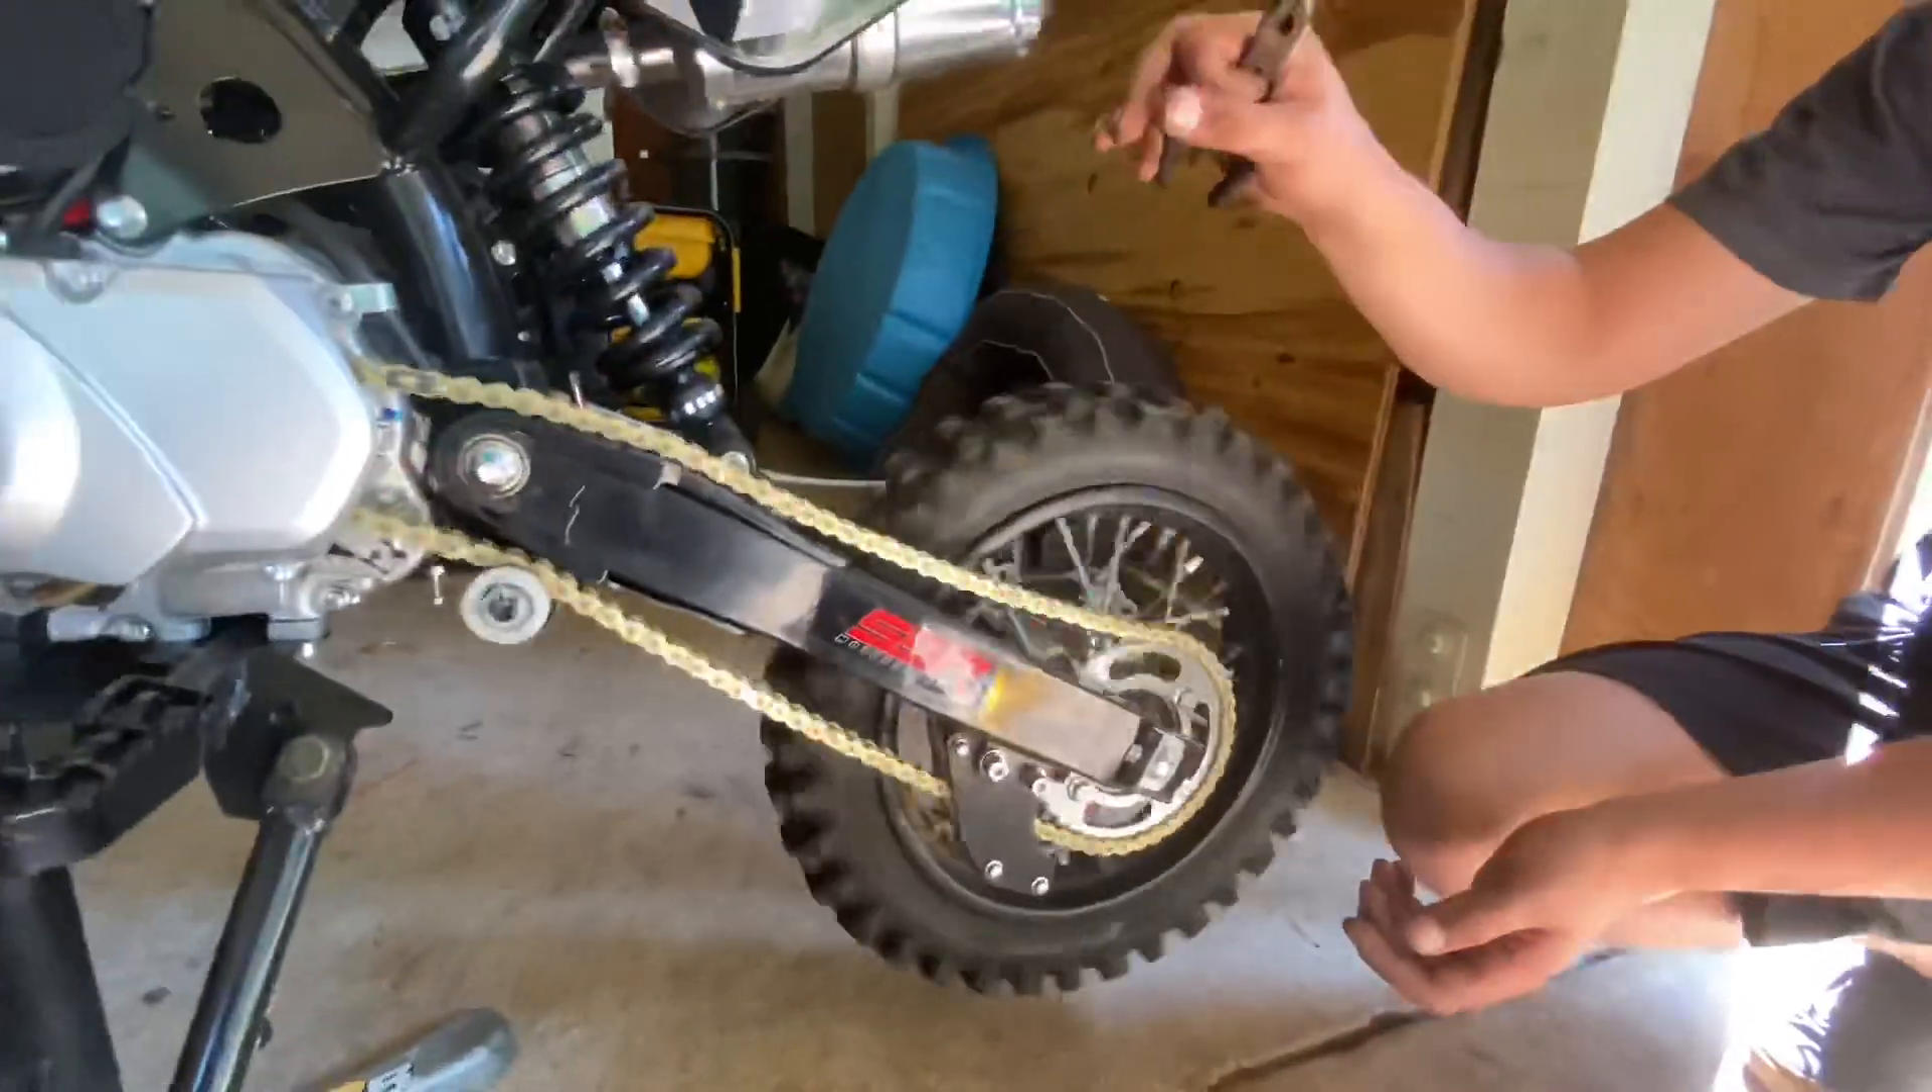And there we go. Now the new chain is installed.